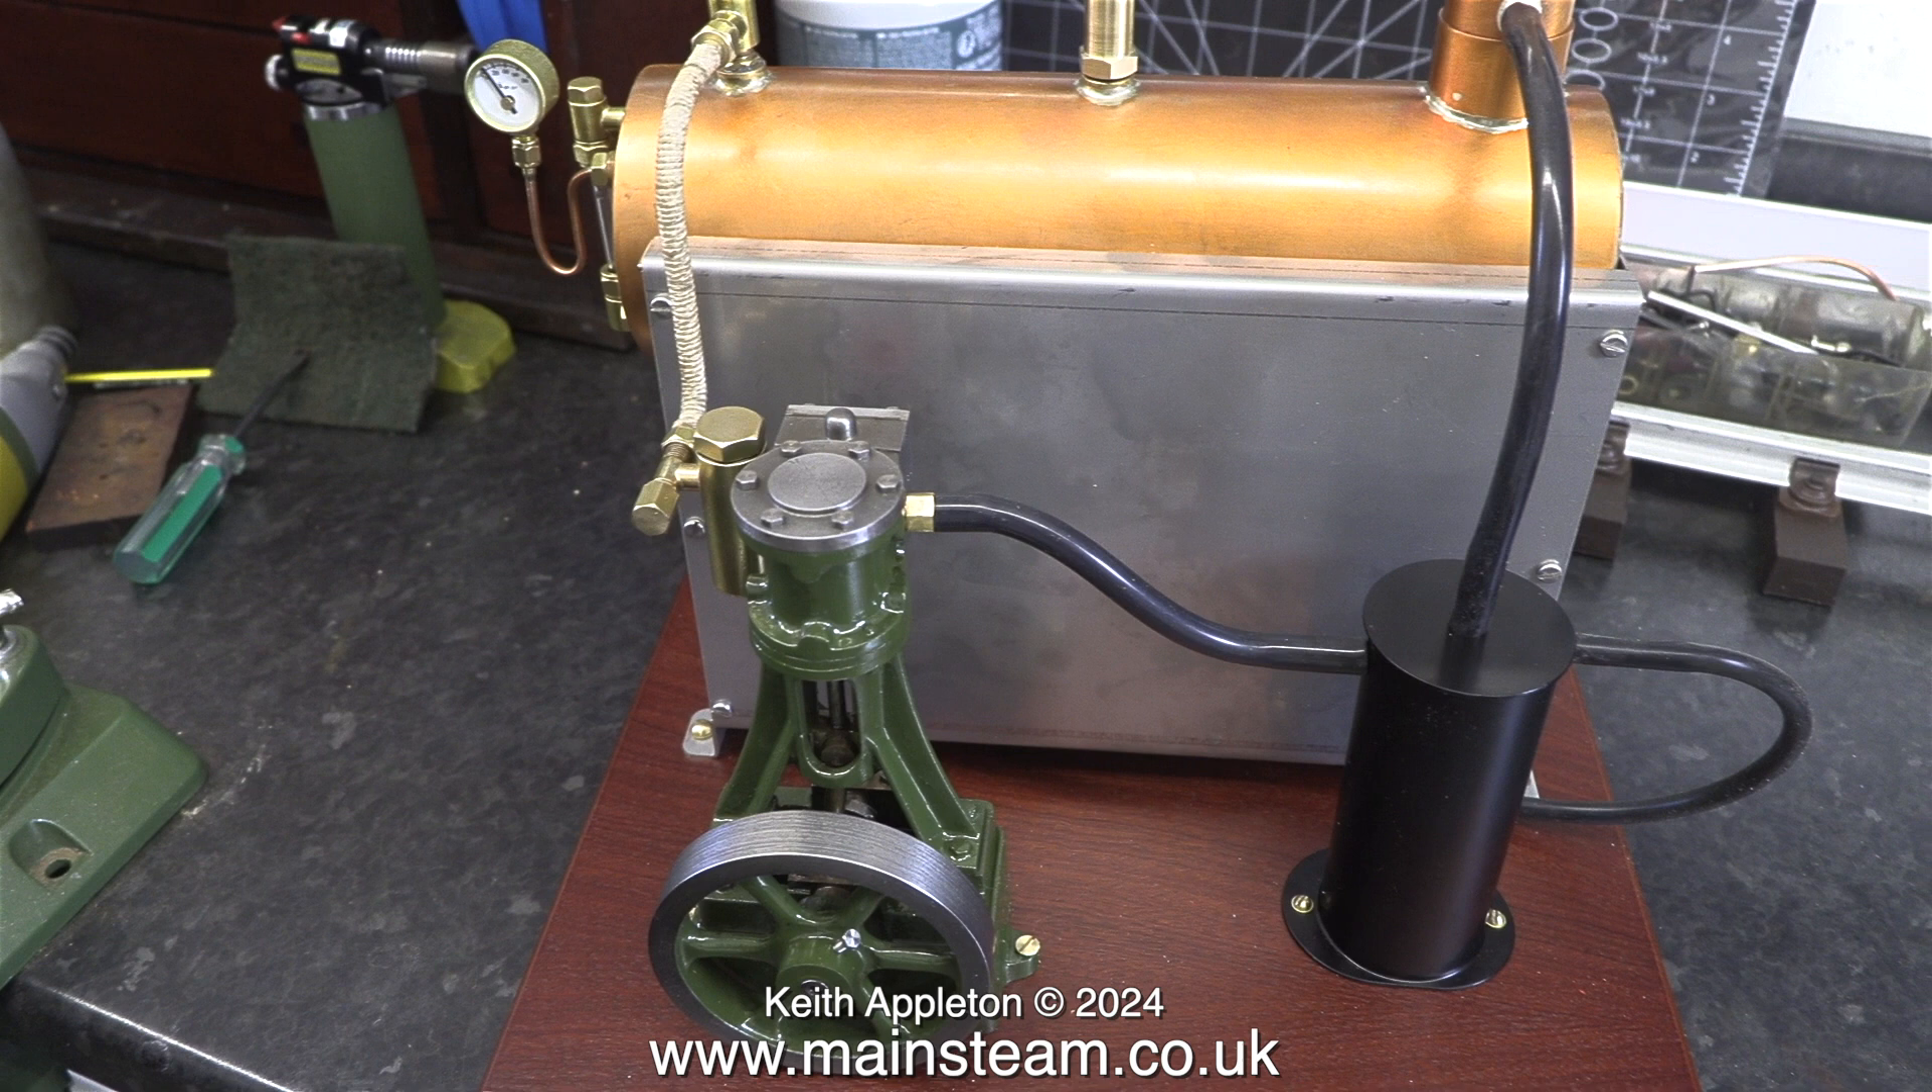I've used slightly thicker silicone rubber to go from the engine to the condenser and from the condenser to the chimney.